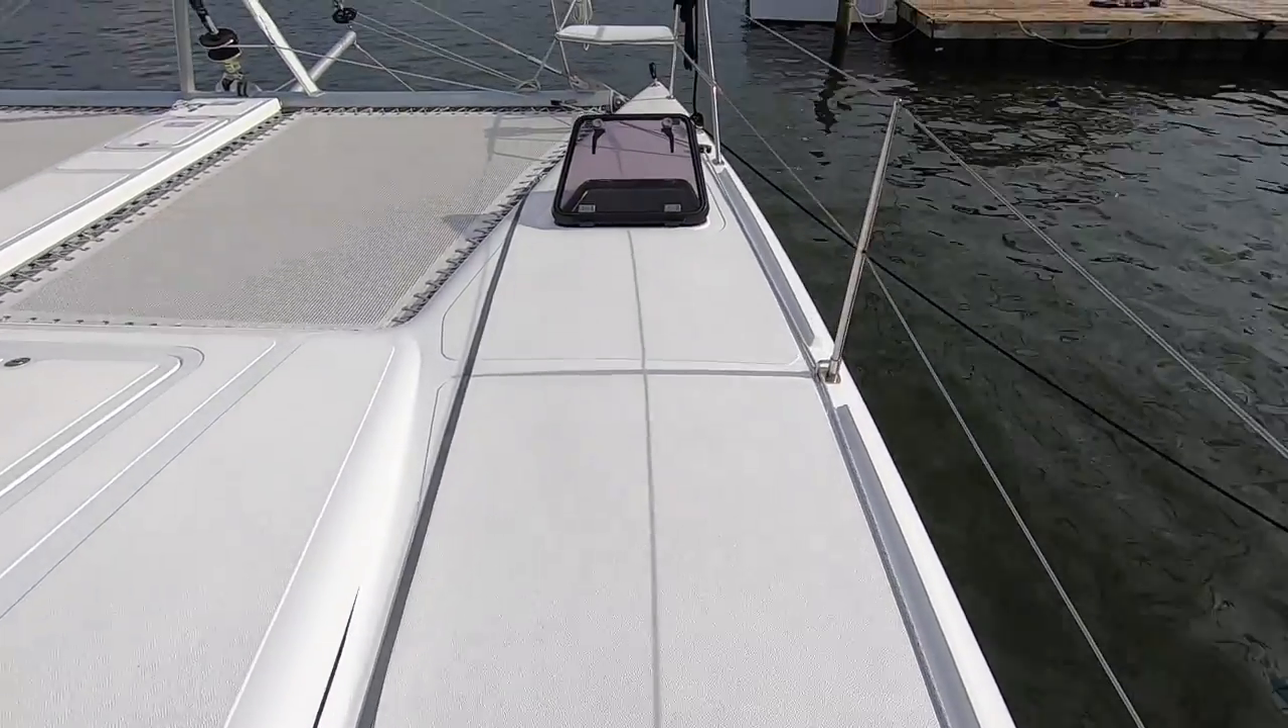The hatches are not flush however there are no other tripping hazards.